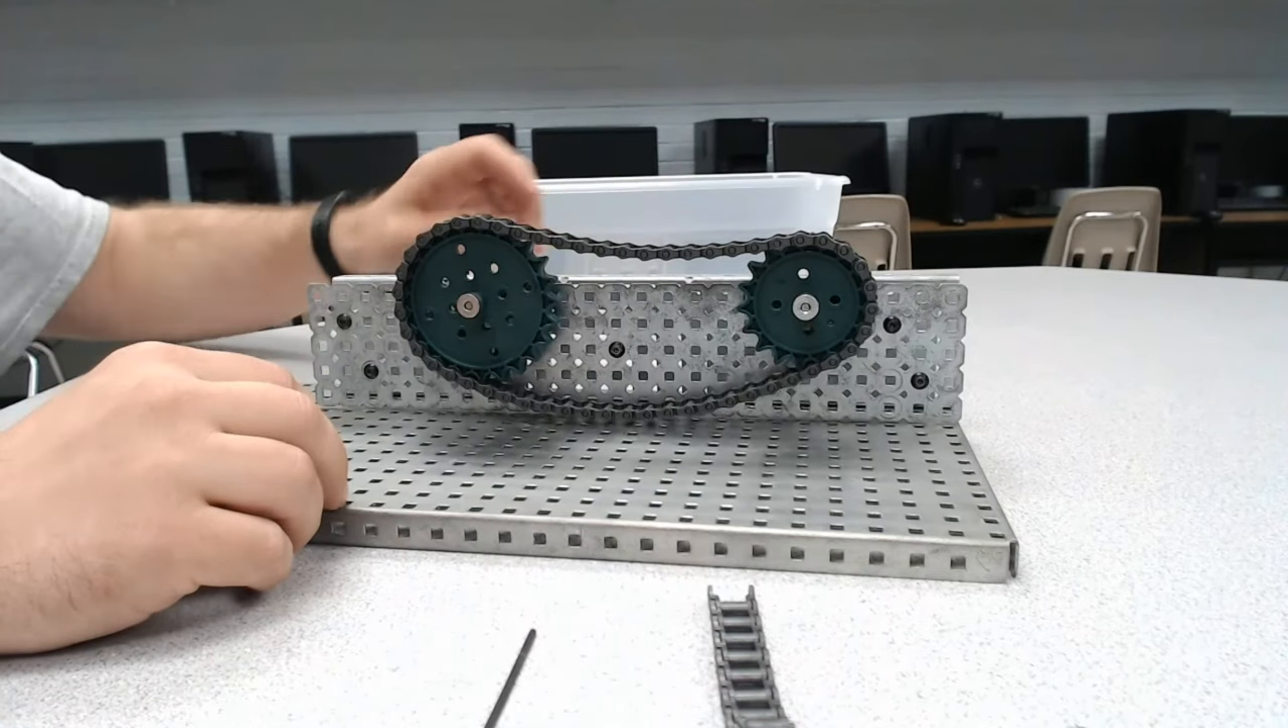So now all i need to do is add a handle and i have a working chain drive.